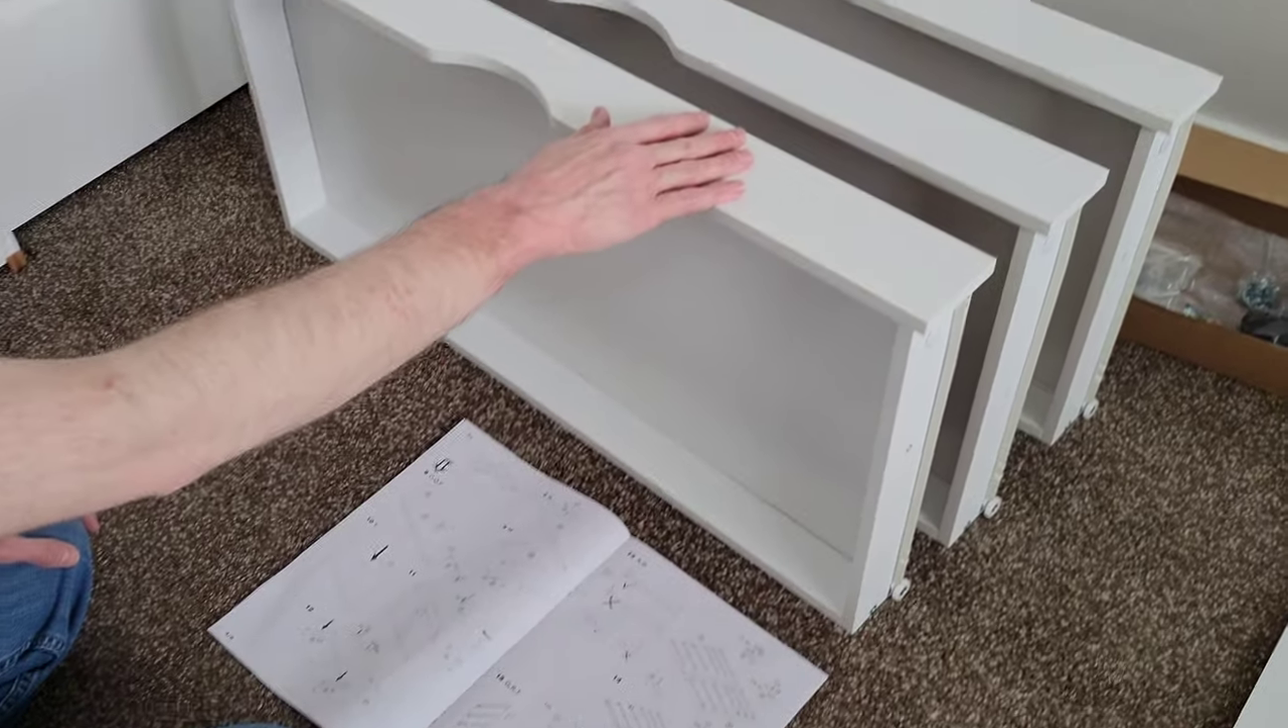These three drawers are done here.